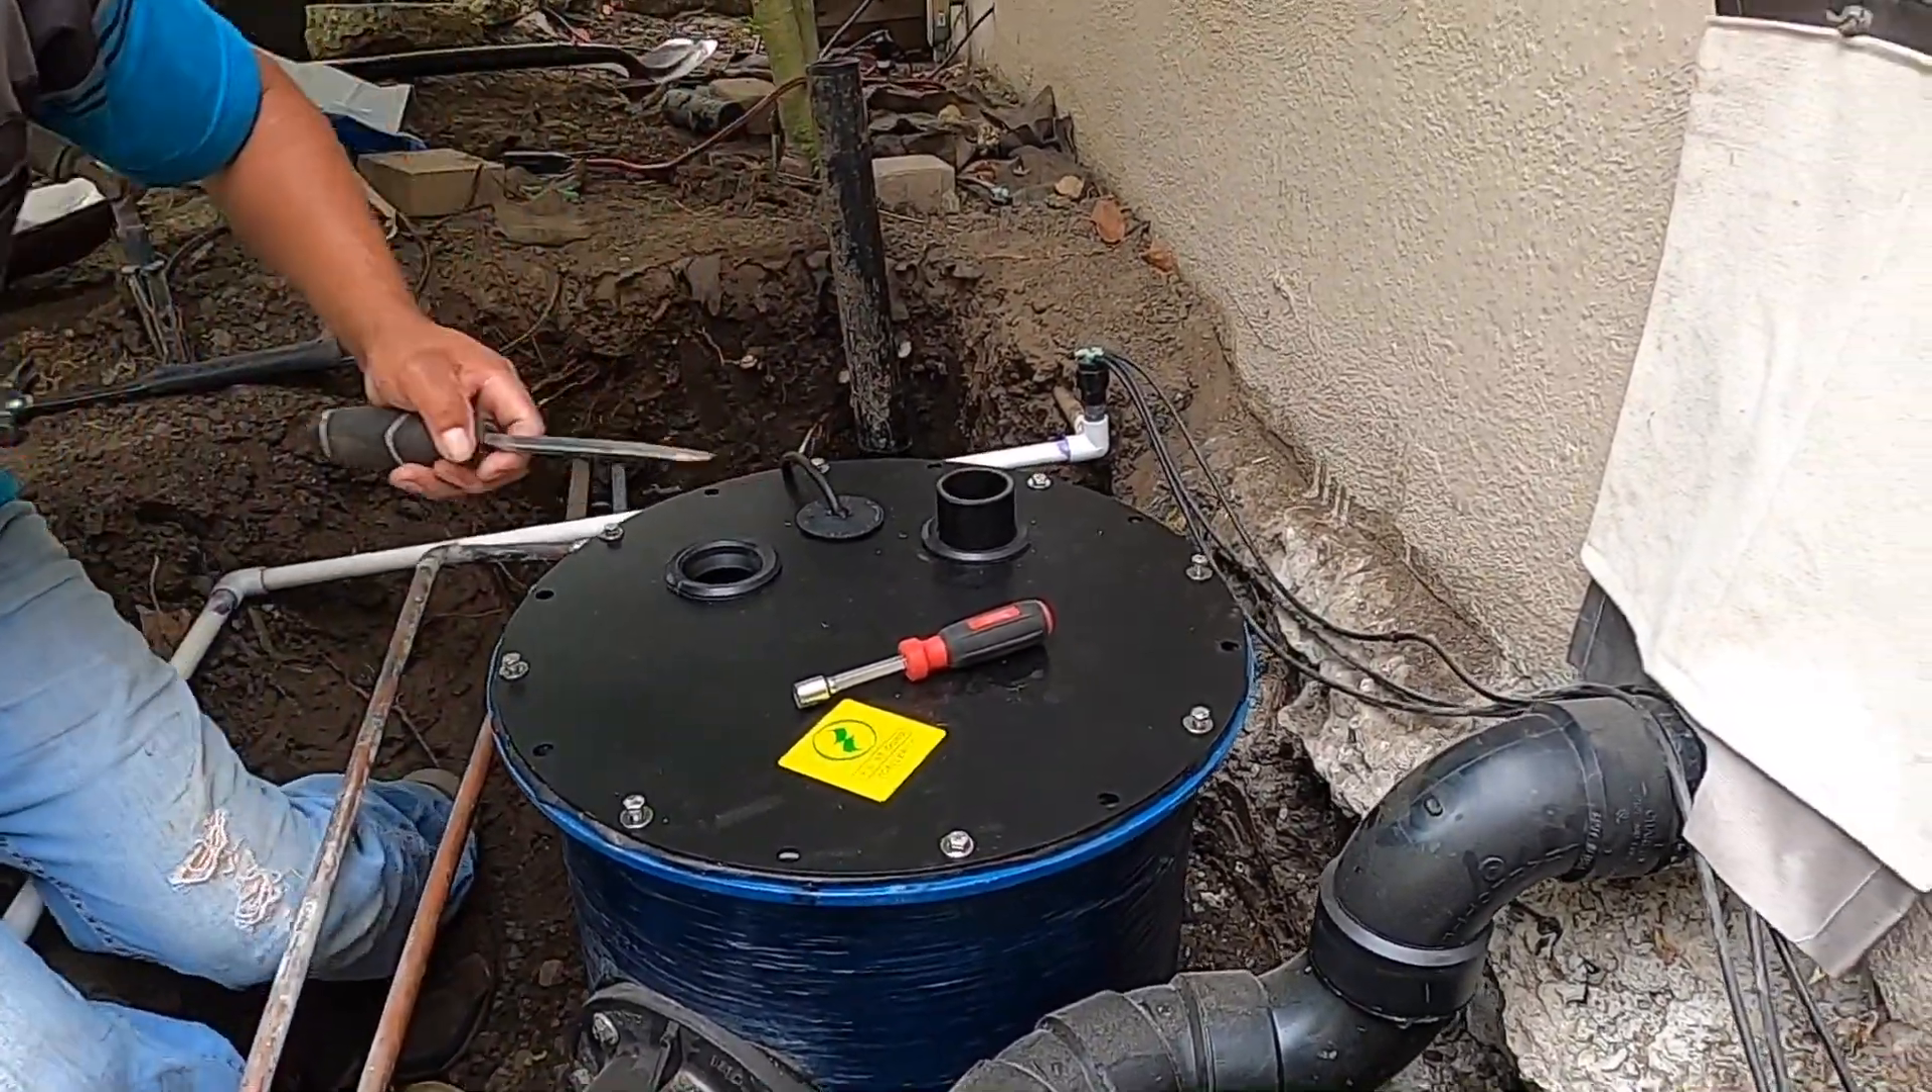Okay, so now we've got the lid on with the discharge pipe, ABS coming out right there.